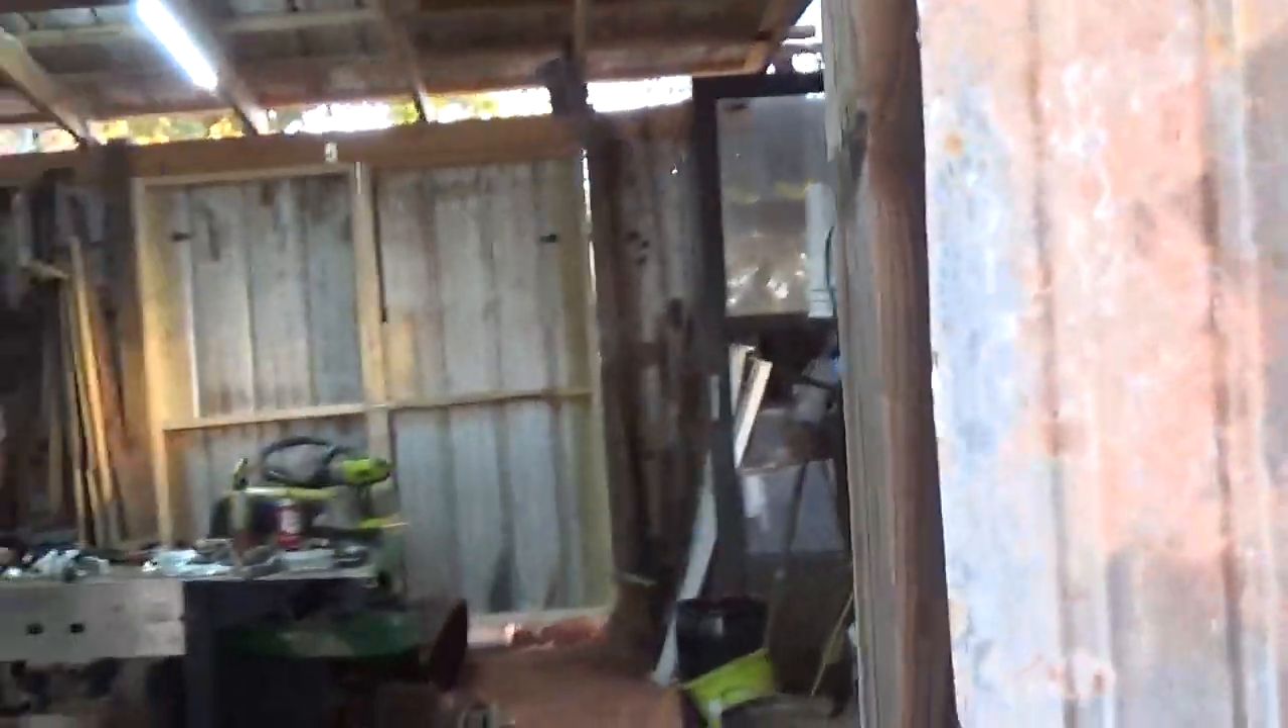I've got the doors to the south built. I've still got to close in the rafters up there.